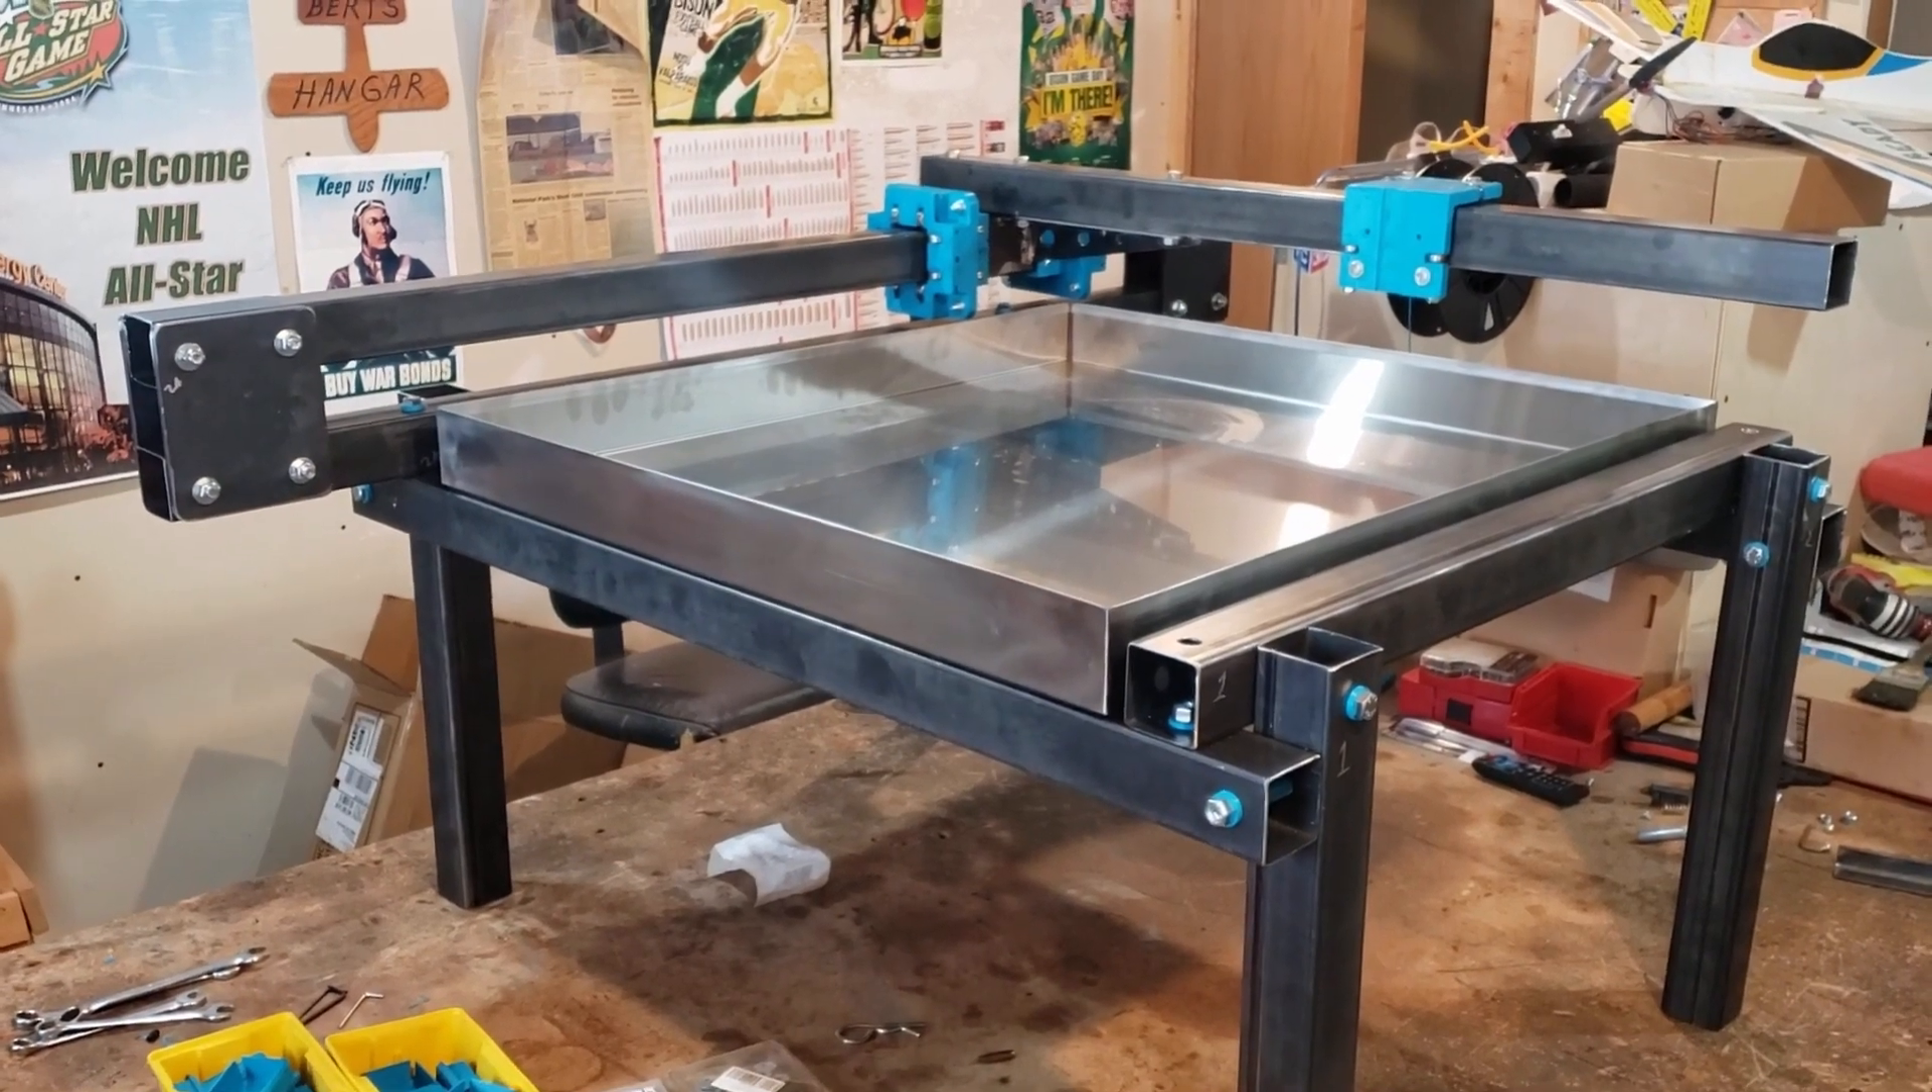We do have to put the slots in, or the slats in yet. That'll be the last step we do.